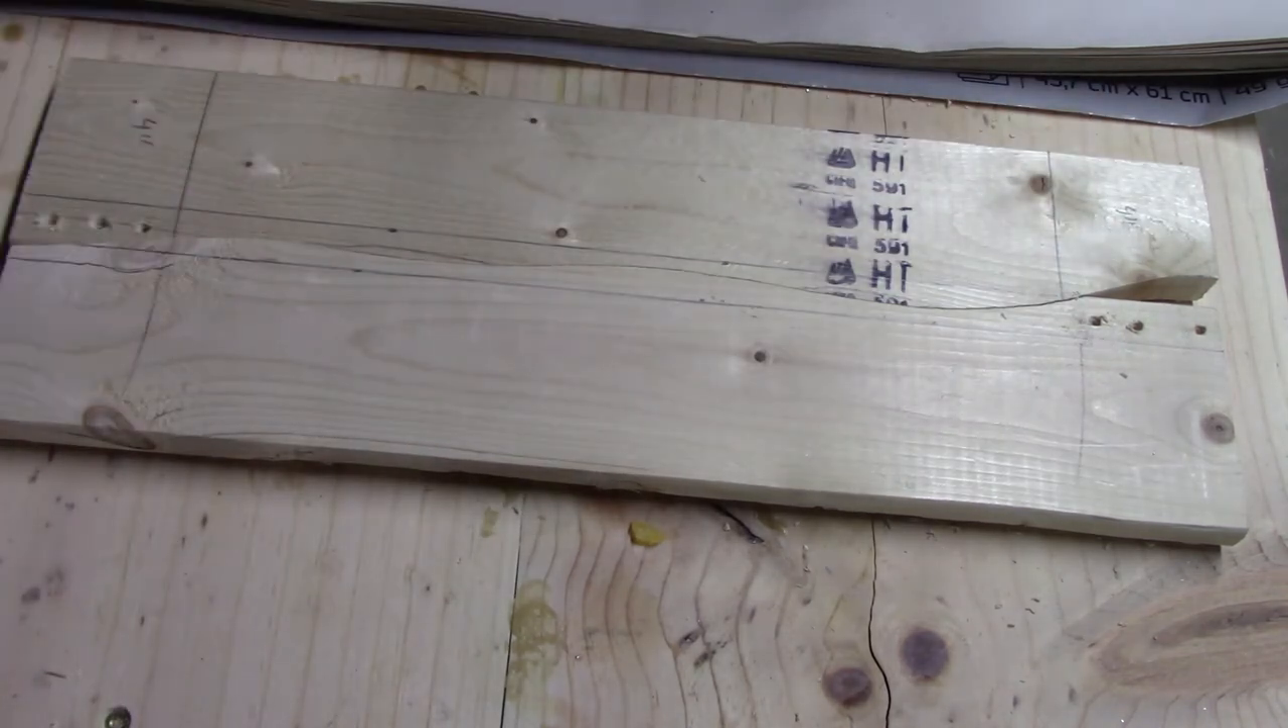Two pieces of wood fit together pretty darn close.